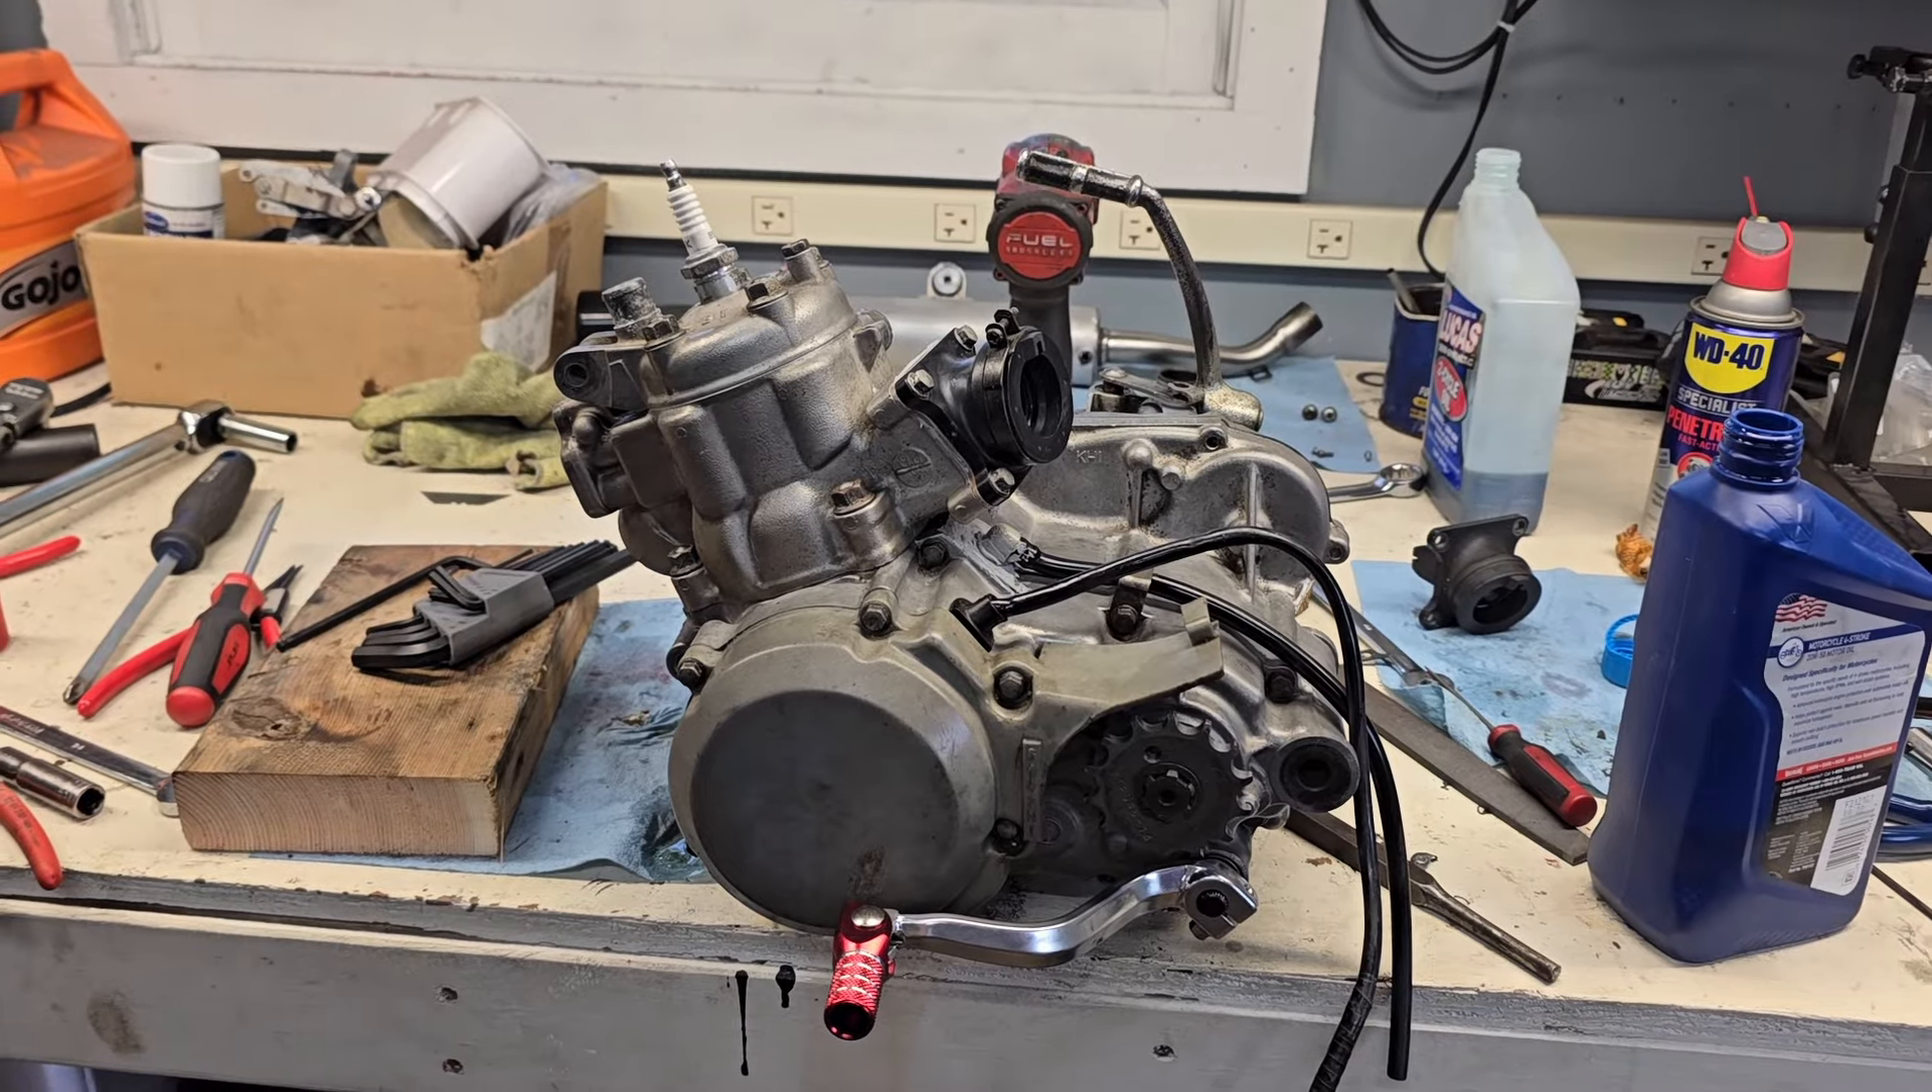That is one completely built two-stroke engine for the KX80.